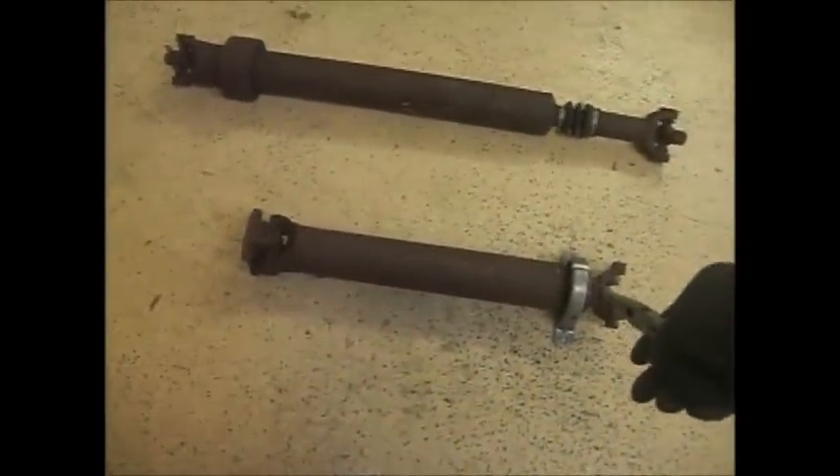Okay, now we got the center bearing on there and we're going to move to the U-joints.